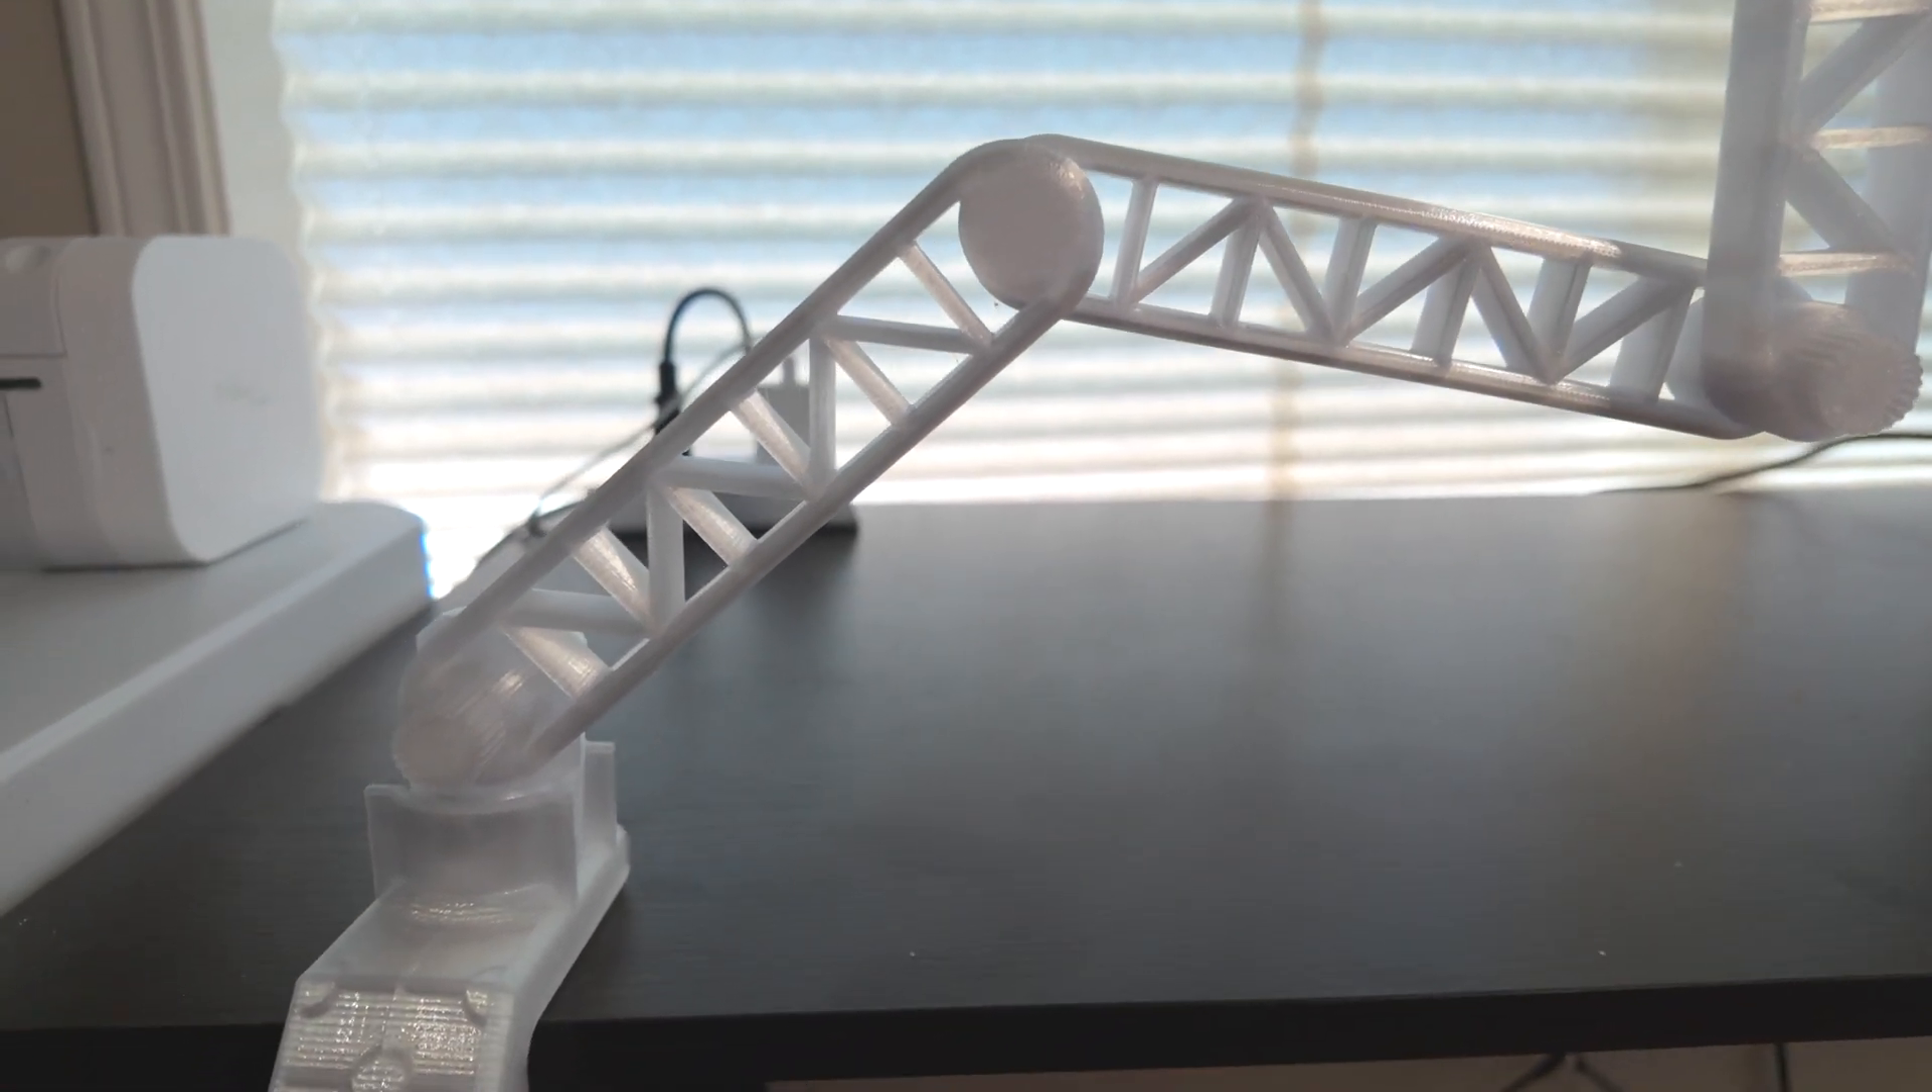Insert the arm into the base. Now the assembly is complete.